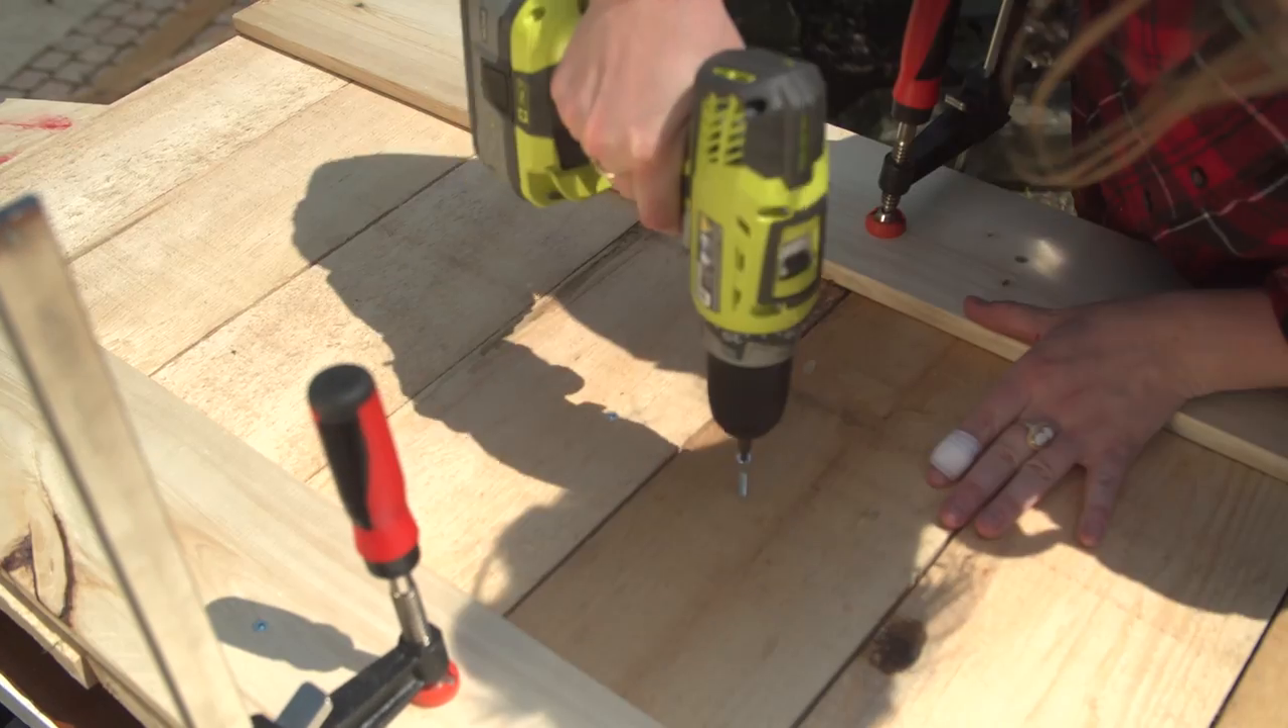I've clamped the leaf and what I'm gonna do is drive screws in underneath to hold it together.